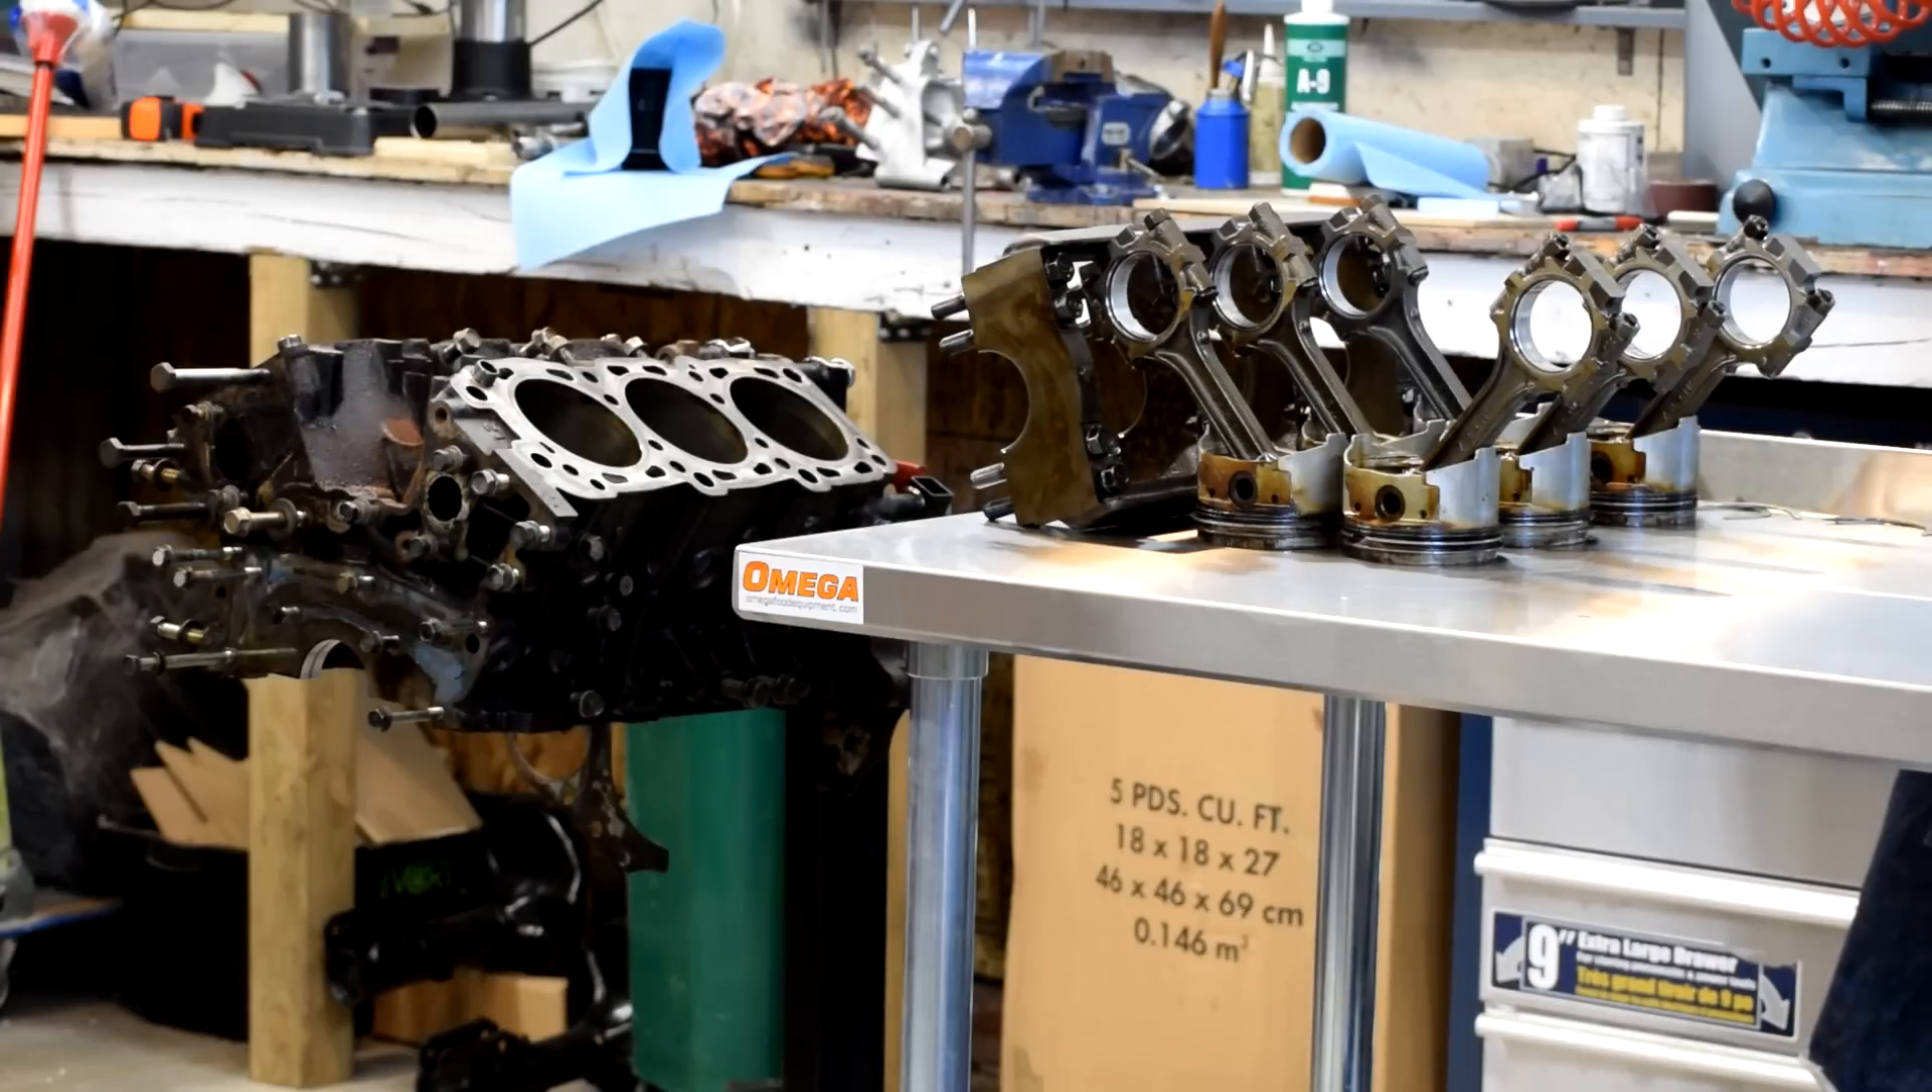That's the short block torn down.